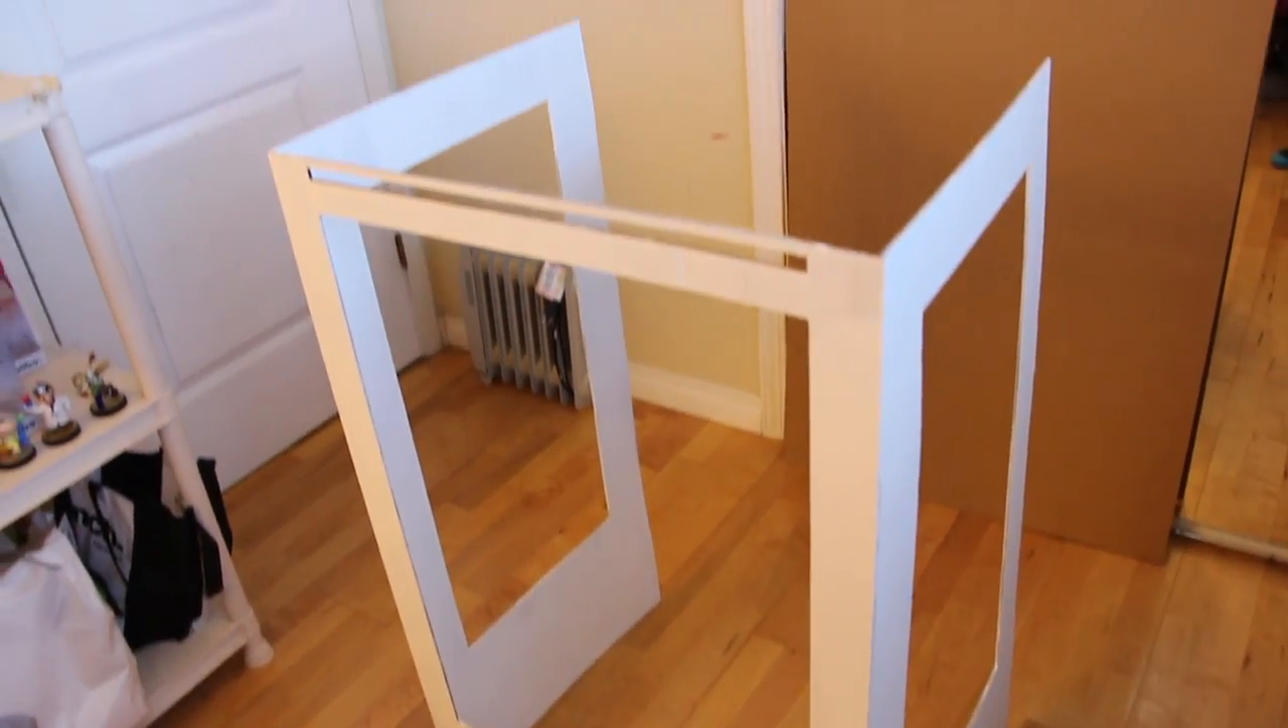I glued together all those walls, except for the back part because I wanted to be able to work from the back later on.